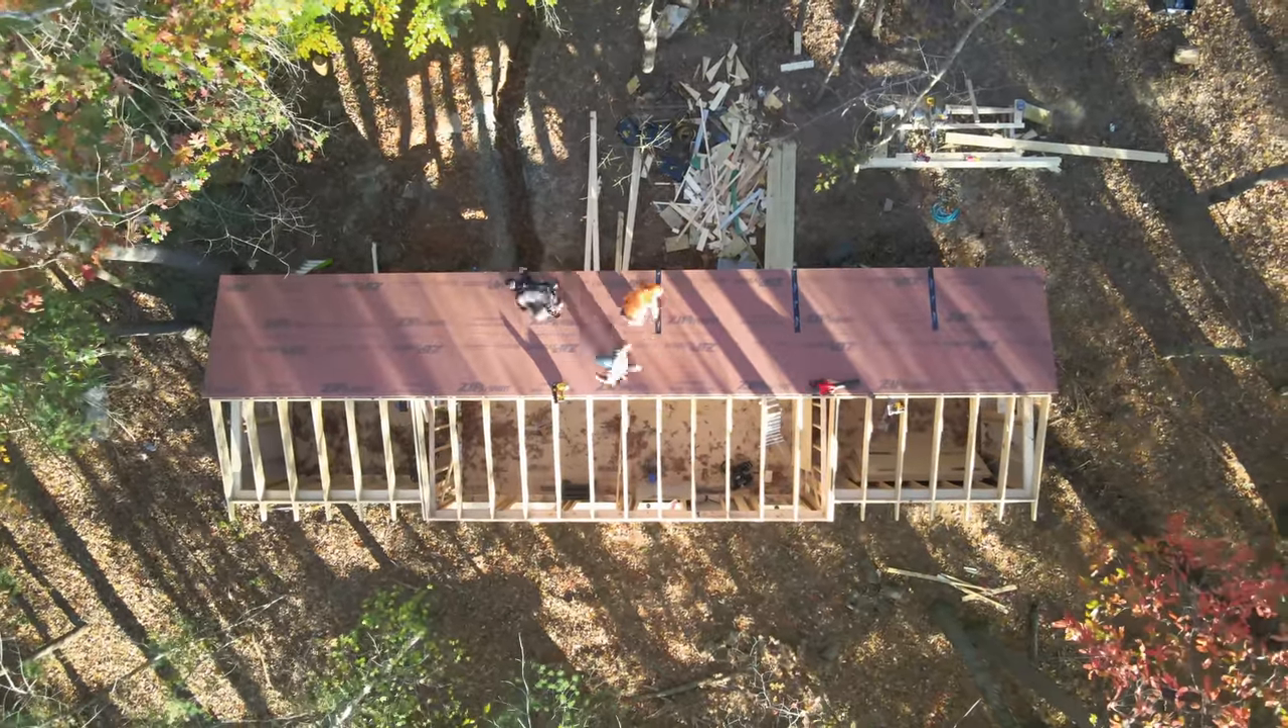Again used the track saw to make any cuts where they were needed and before we knew it we had one half of the roof sheathed.